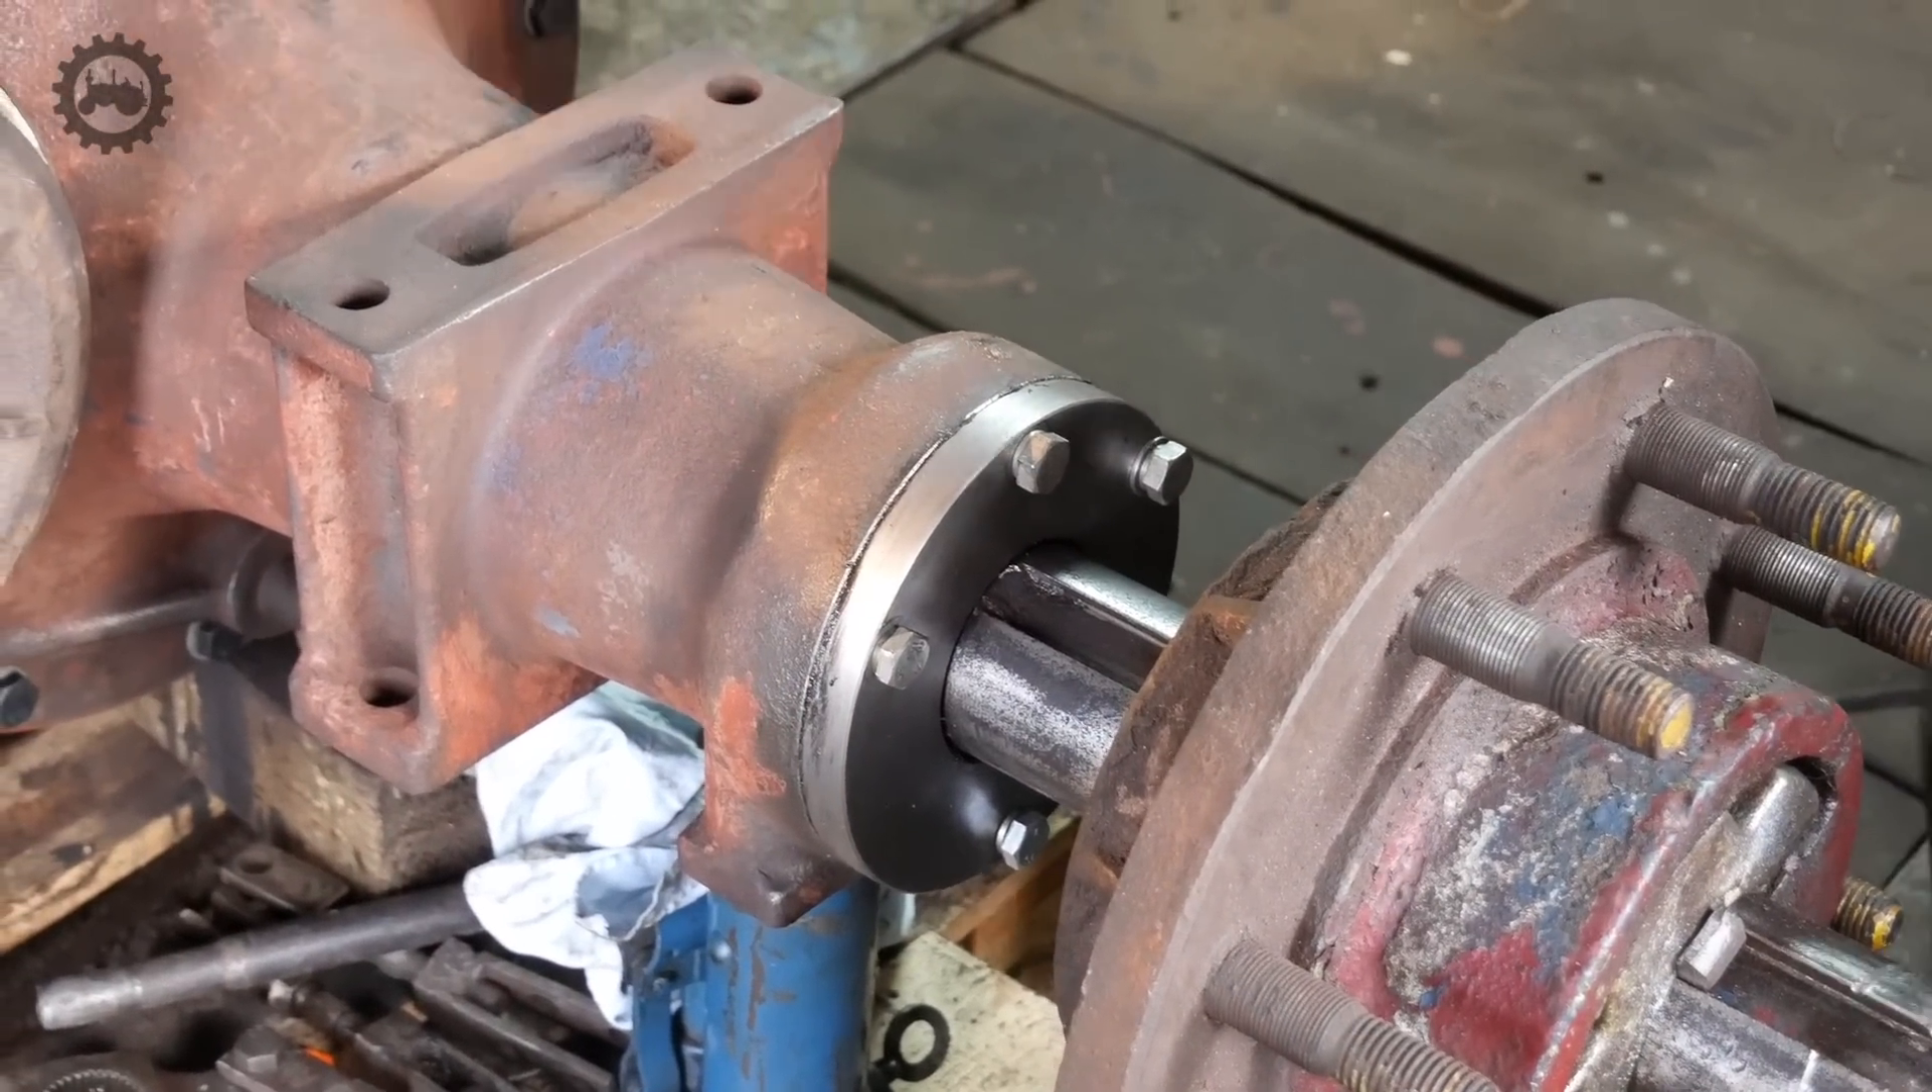No i tu jeszcze też już są zamontowane te pokrywy łożyska zewnętrznego przy półosiach, przy pochwach.